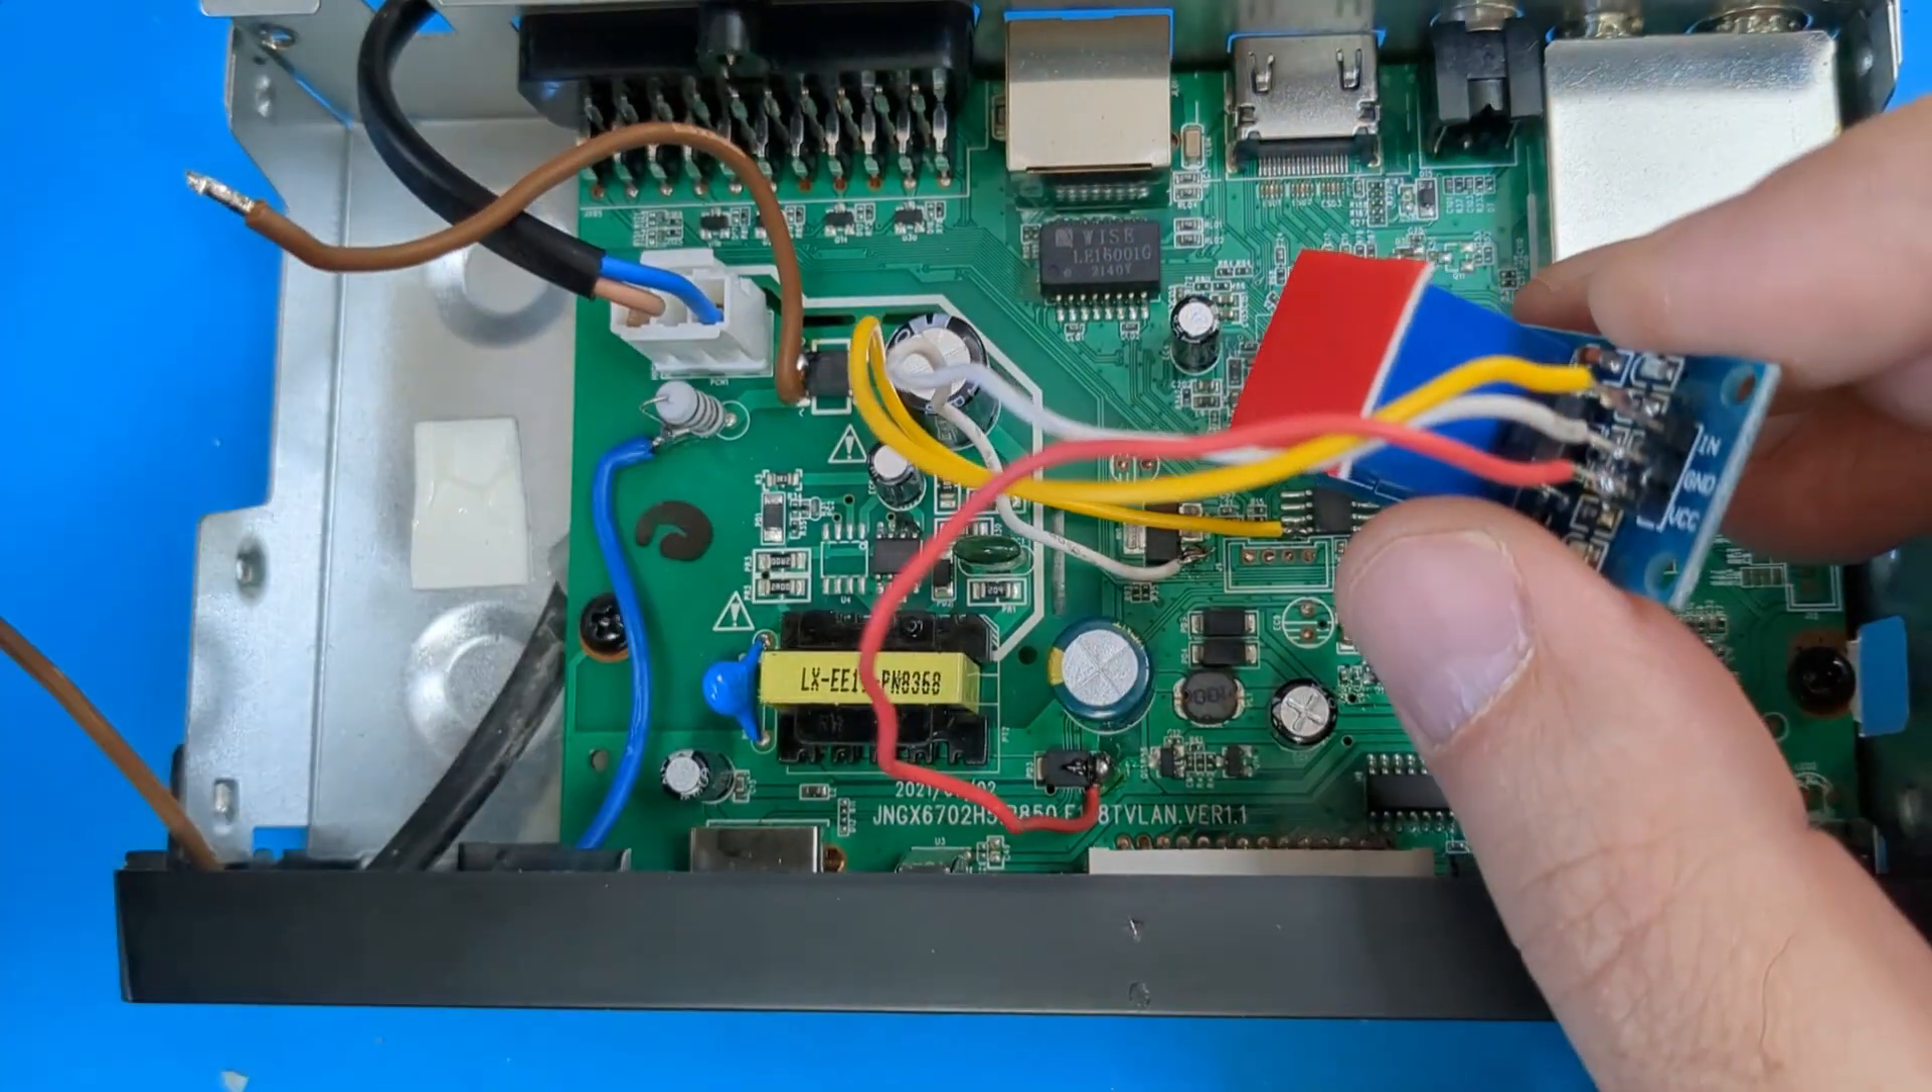Nel frattempo ho inserito sul relais un biadesivo per poterlo fissare comodamente.